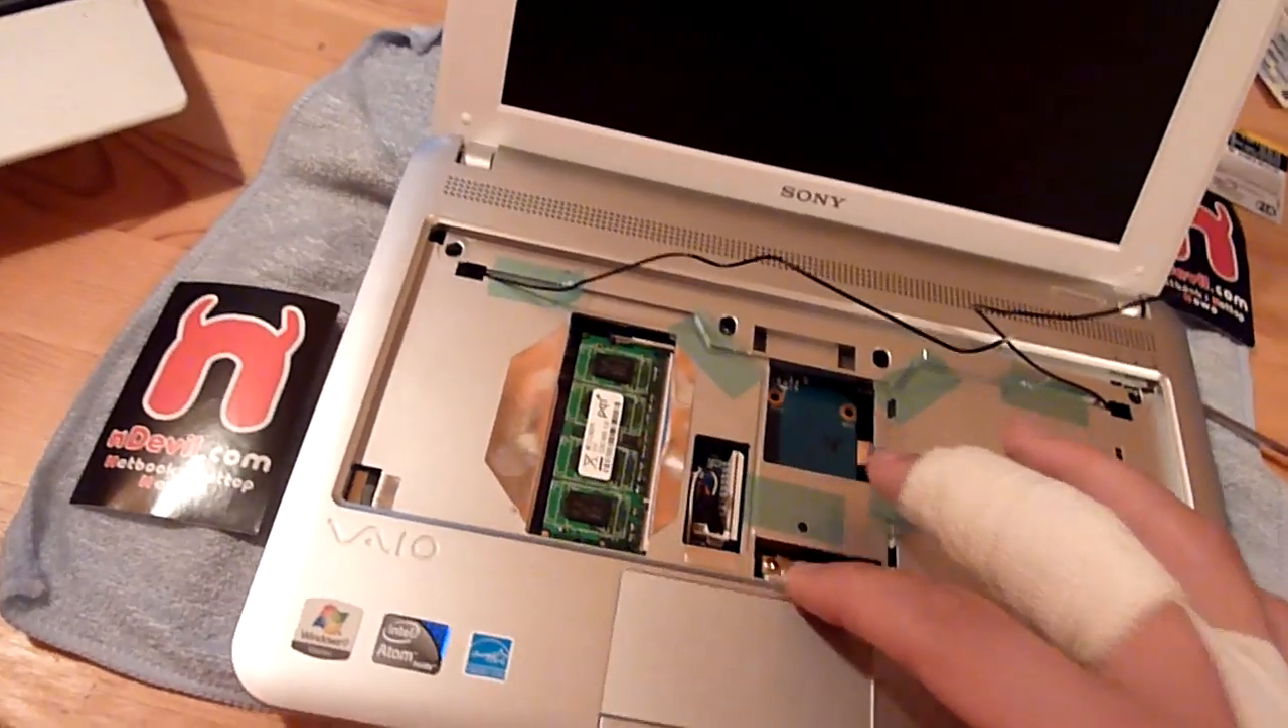As you can see I already took out the keyboard and usually these cables they are hidden under this tape and the keyboard is plugged in here.